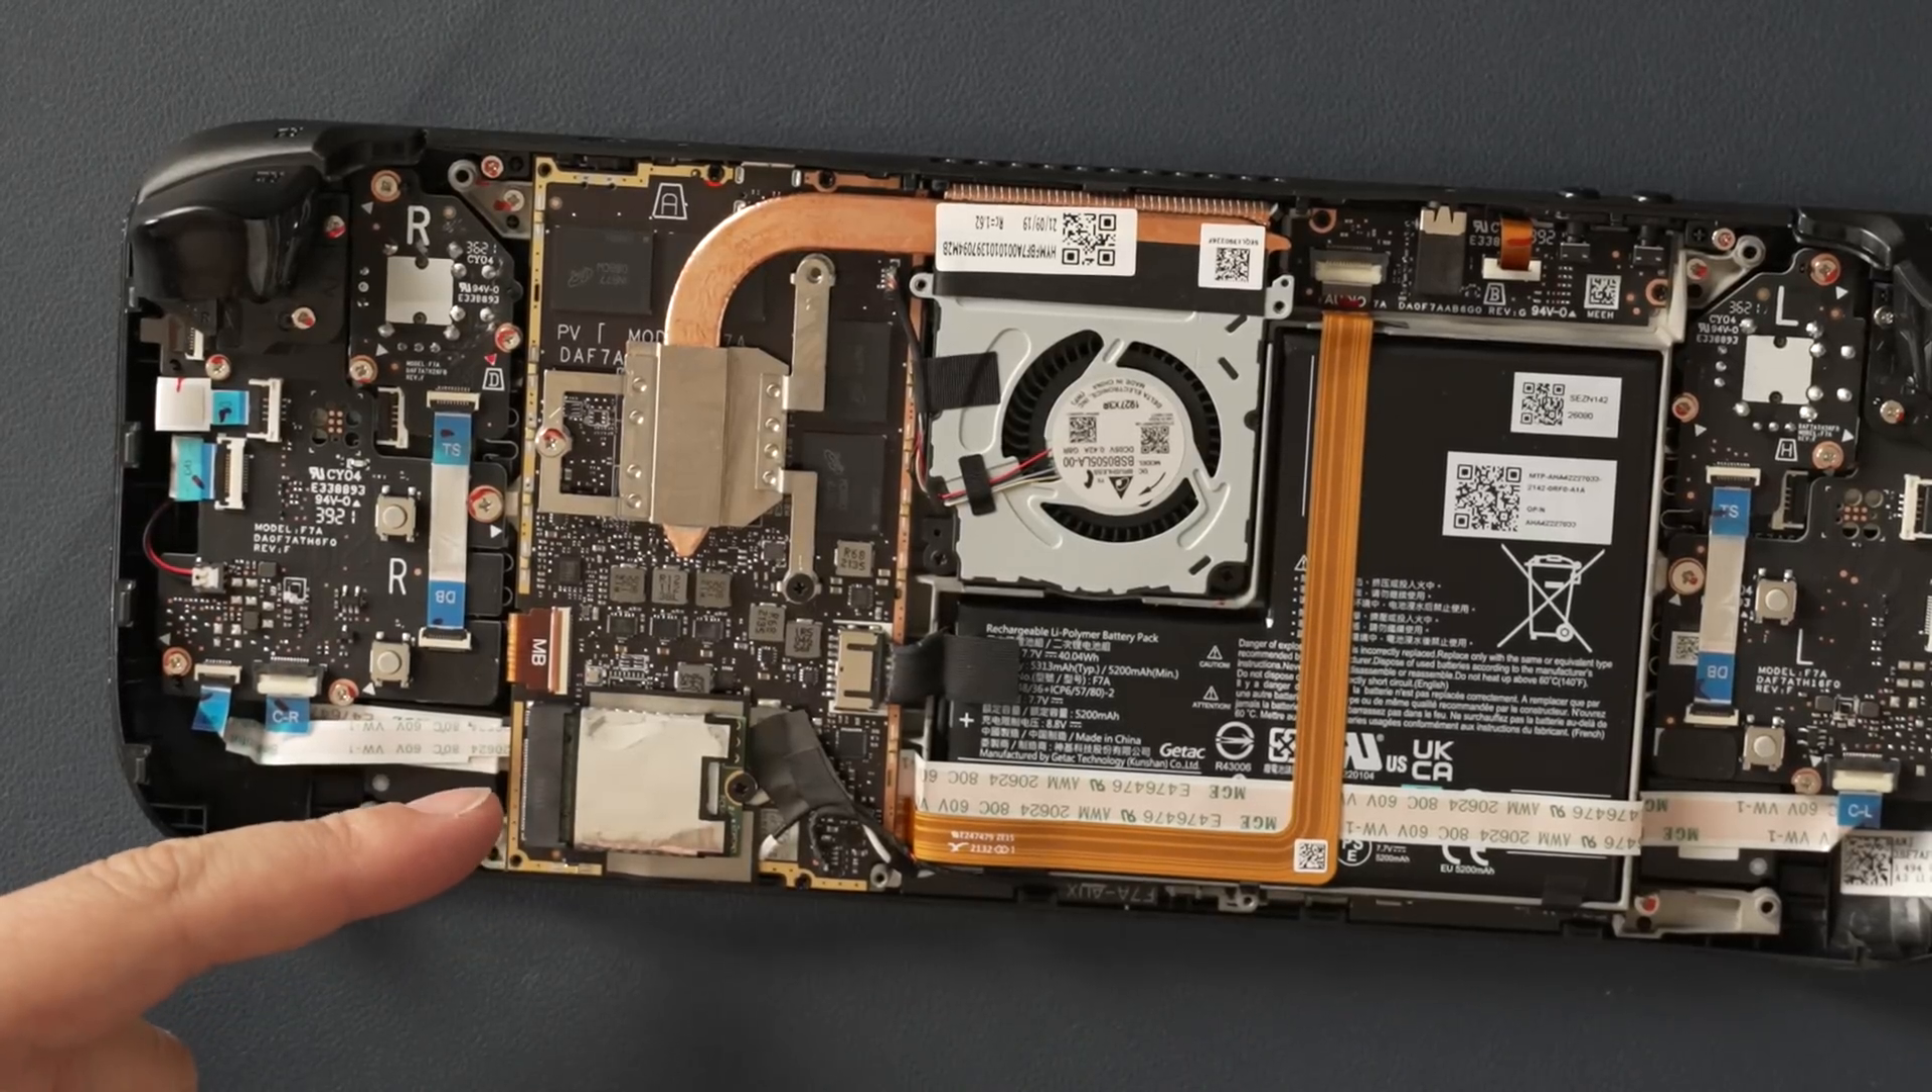And now we have access to the NVMe SSD.